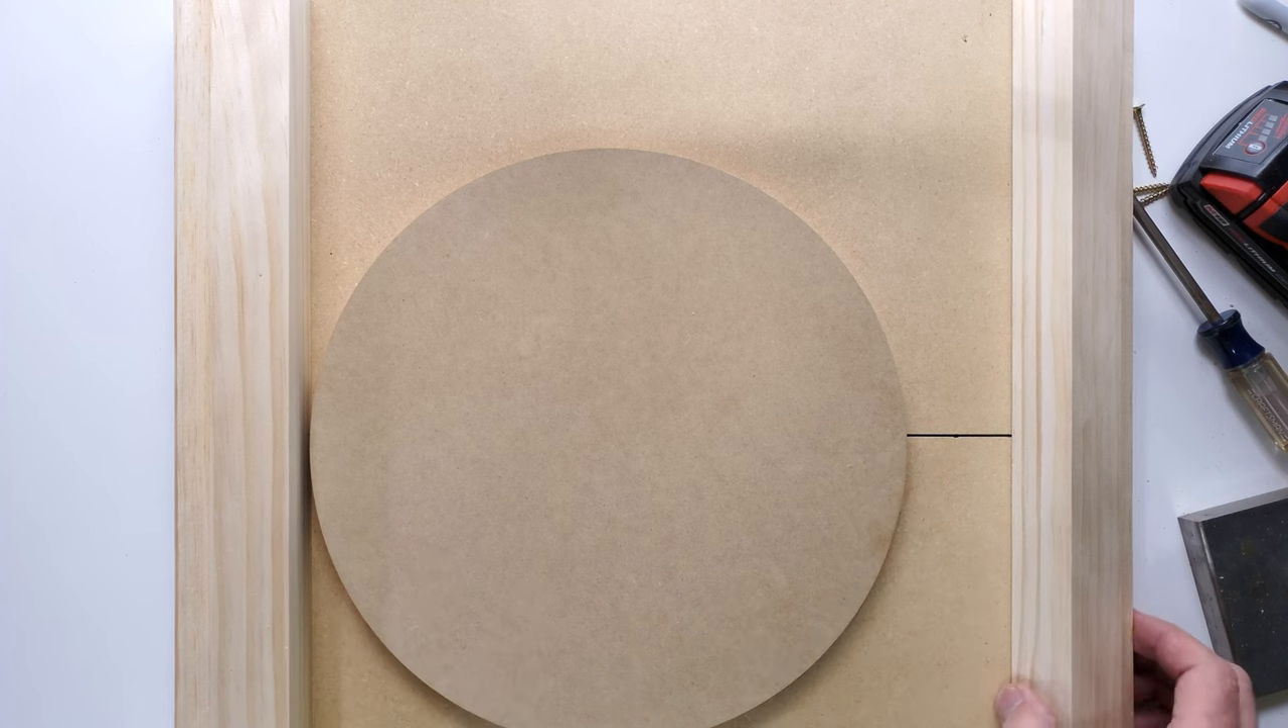Now, I've taken the MDF base, flipped it over, and placed the MDF circle onto the base.